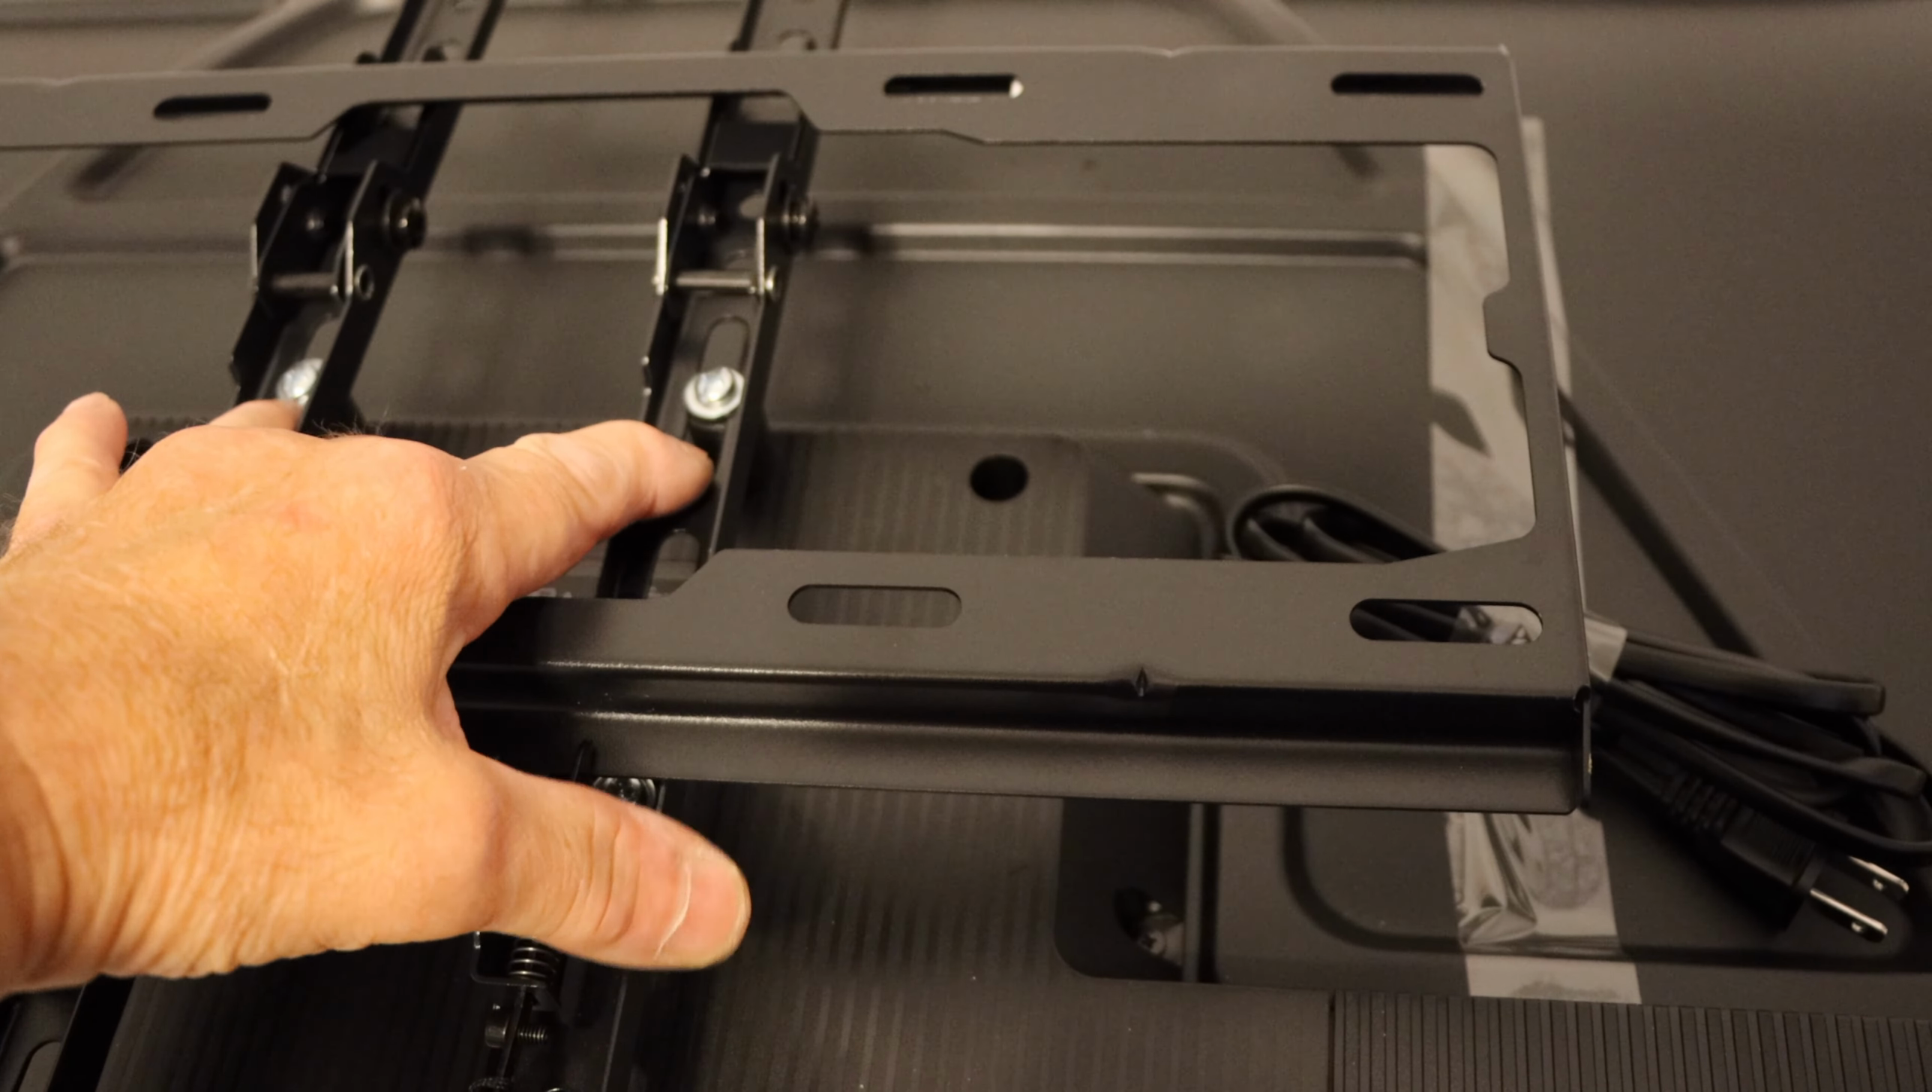Okay so now we have our our bracket mounted onto the TV set itself we know that this is the bottom of the TV down here.